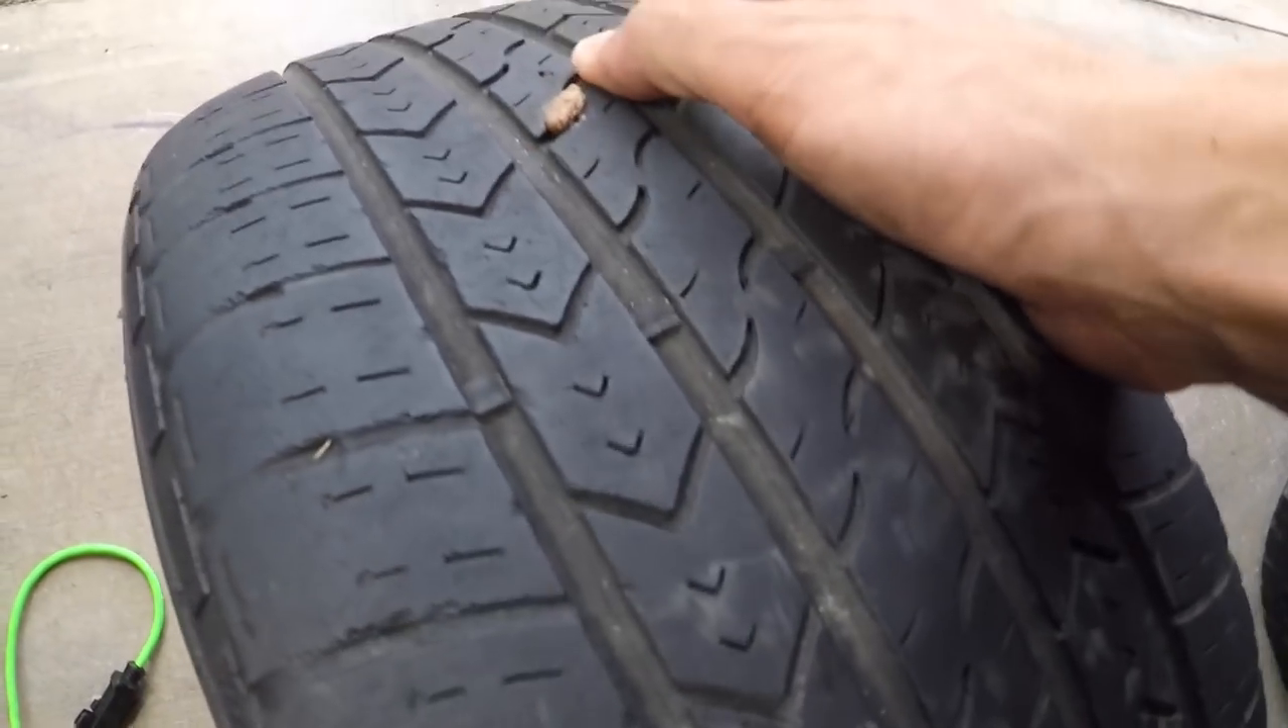Throw away the excess and there we have the plug or patch.